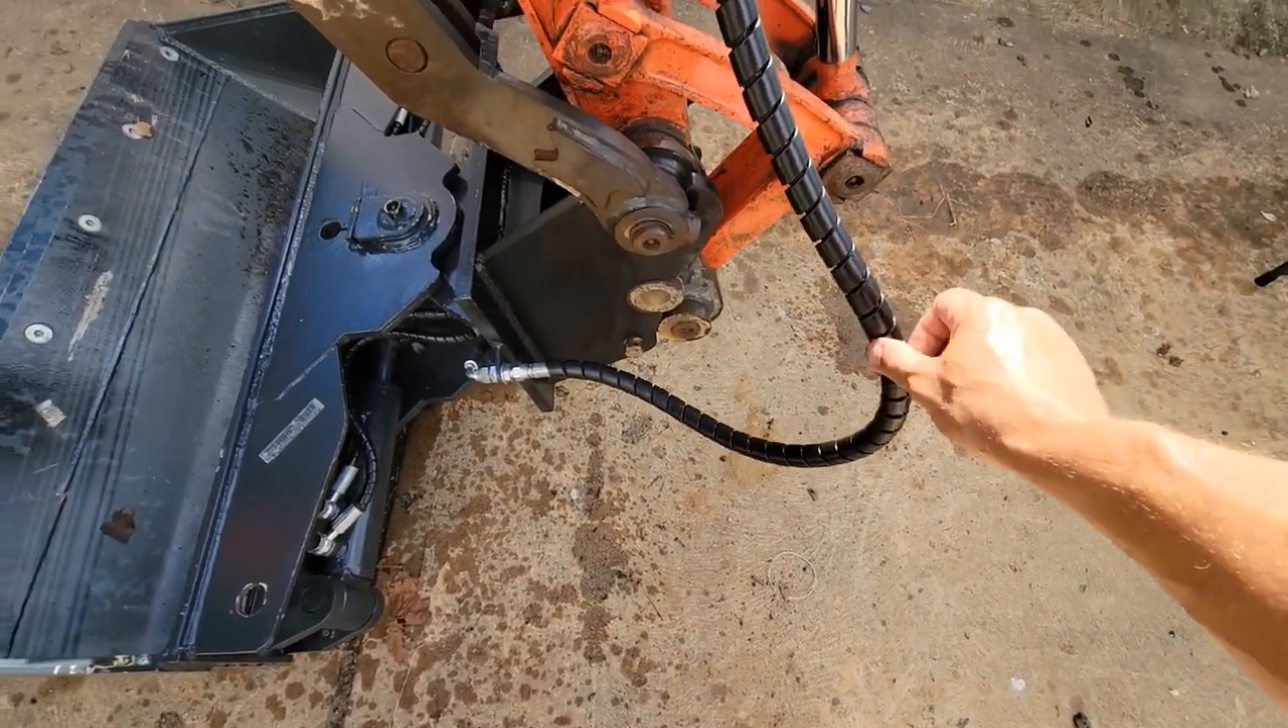I also added these, these hose protectors here.